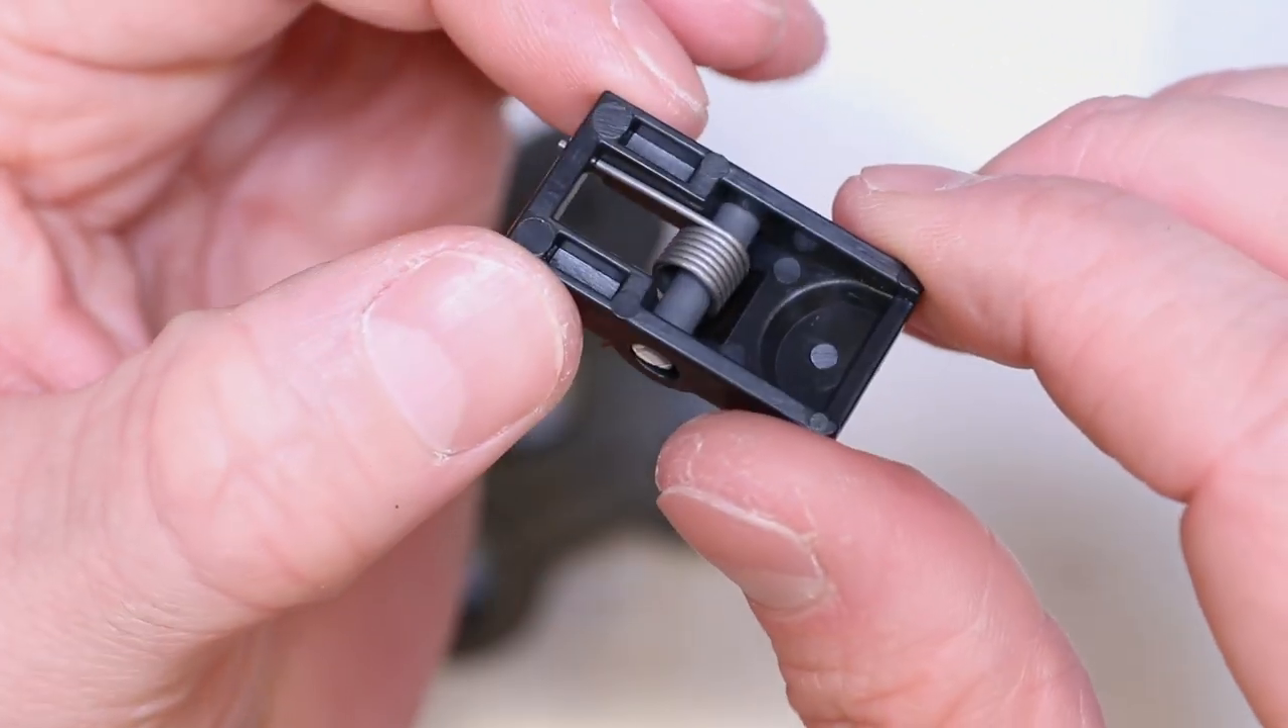So now you can see we've got that spring captured just like we want it, and it'll hold it in place nicely, and we'll just drop it right in.